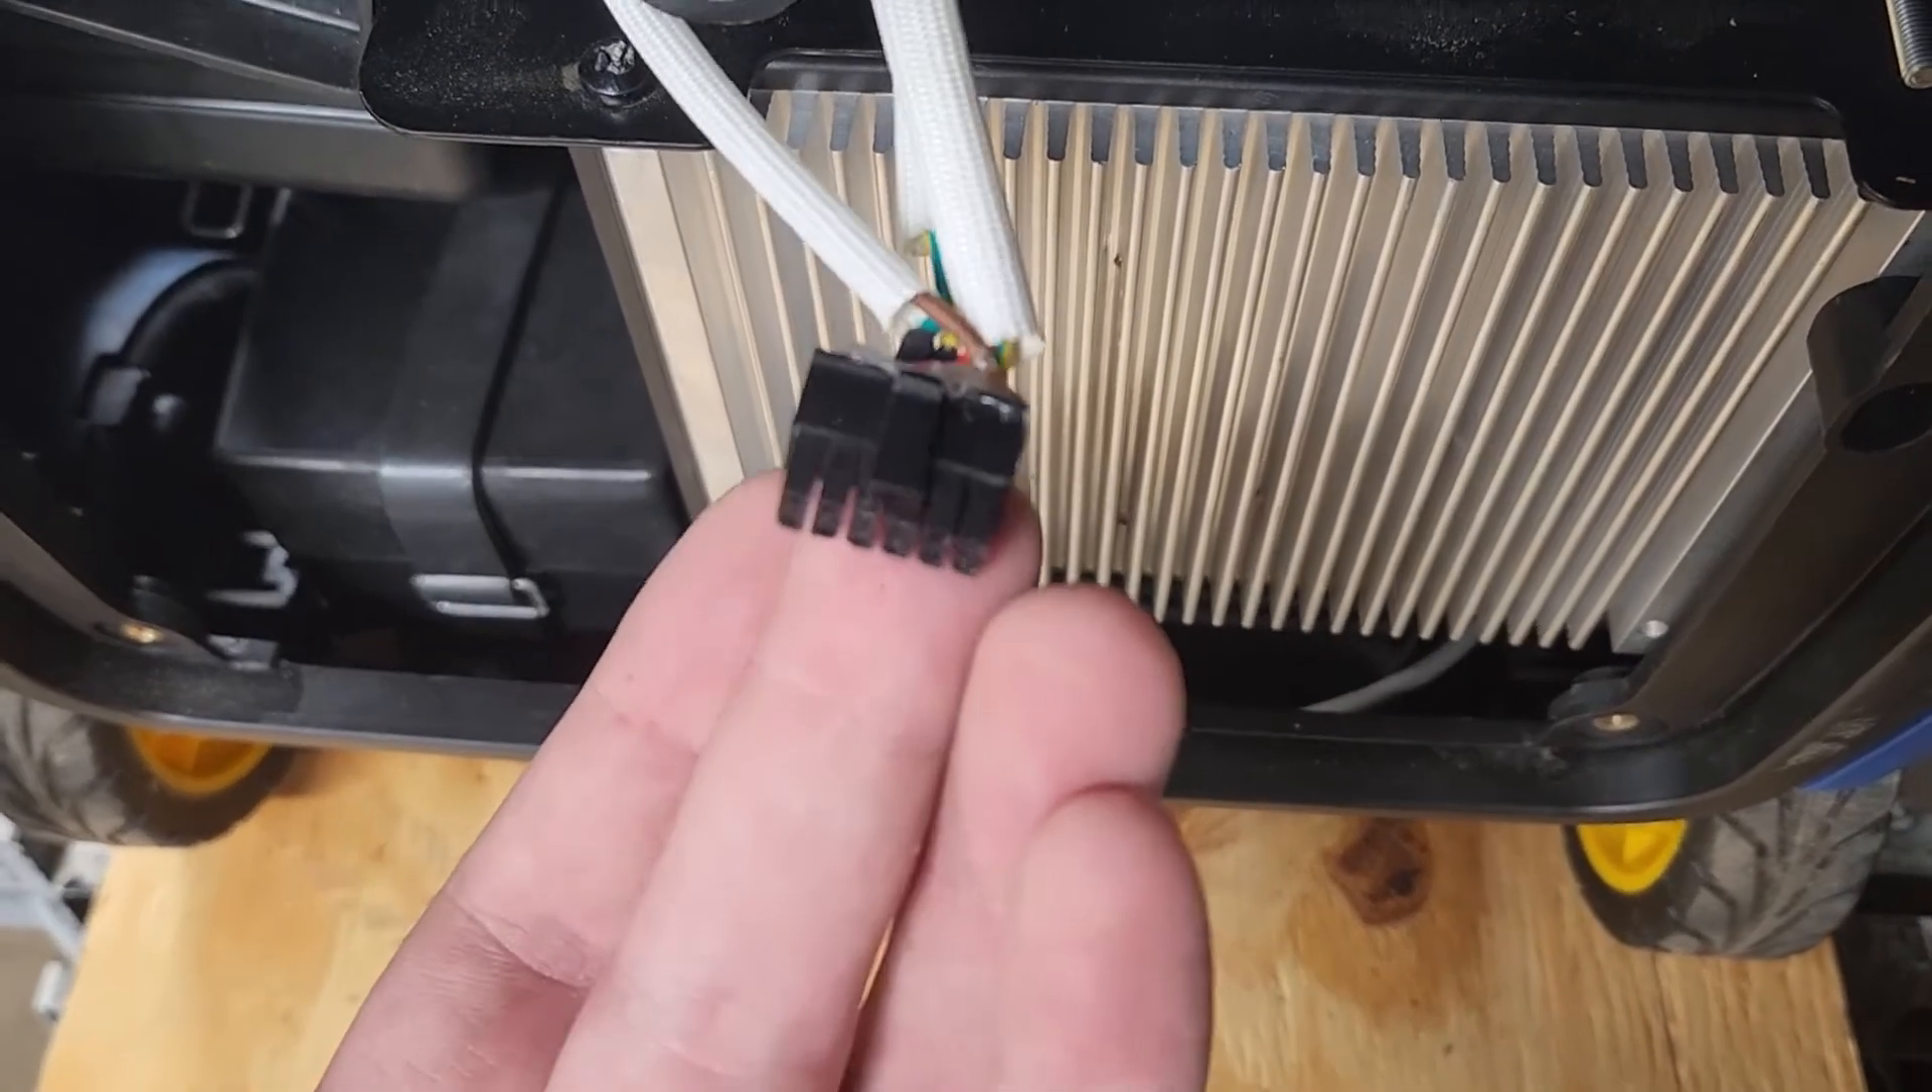With the sensor removed, you can get a good look at the wiring harness that you disconnected.